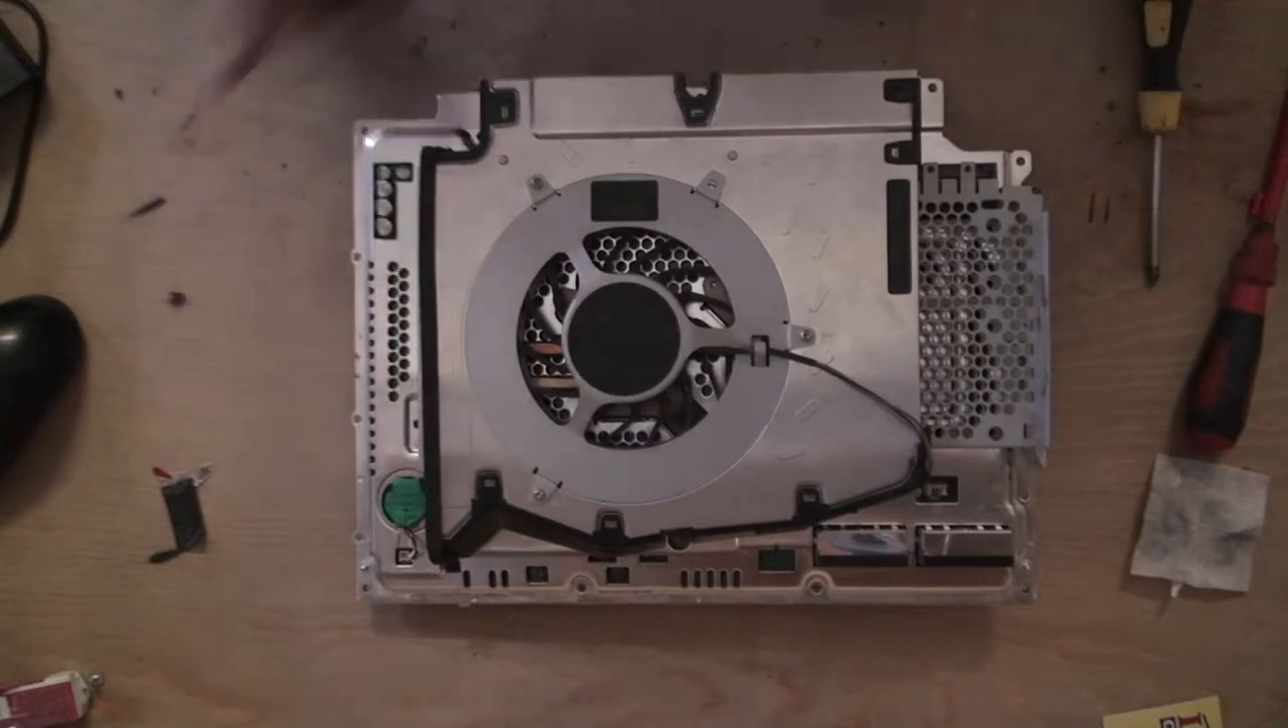Now, the fan's in.